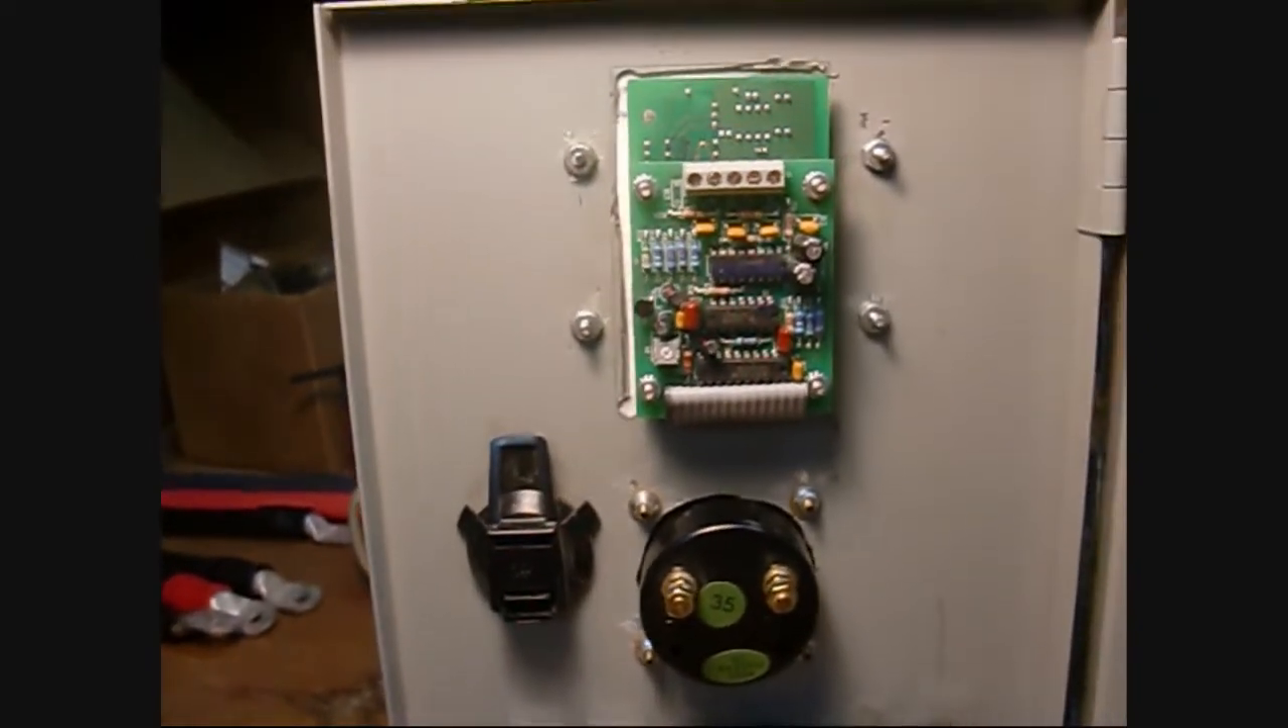Inside you can see we just have the parts cut out and mounted.